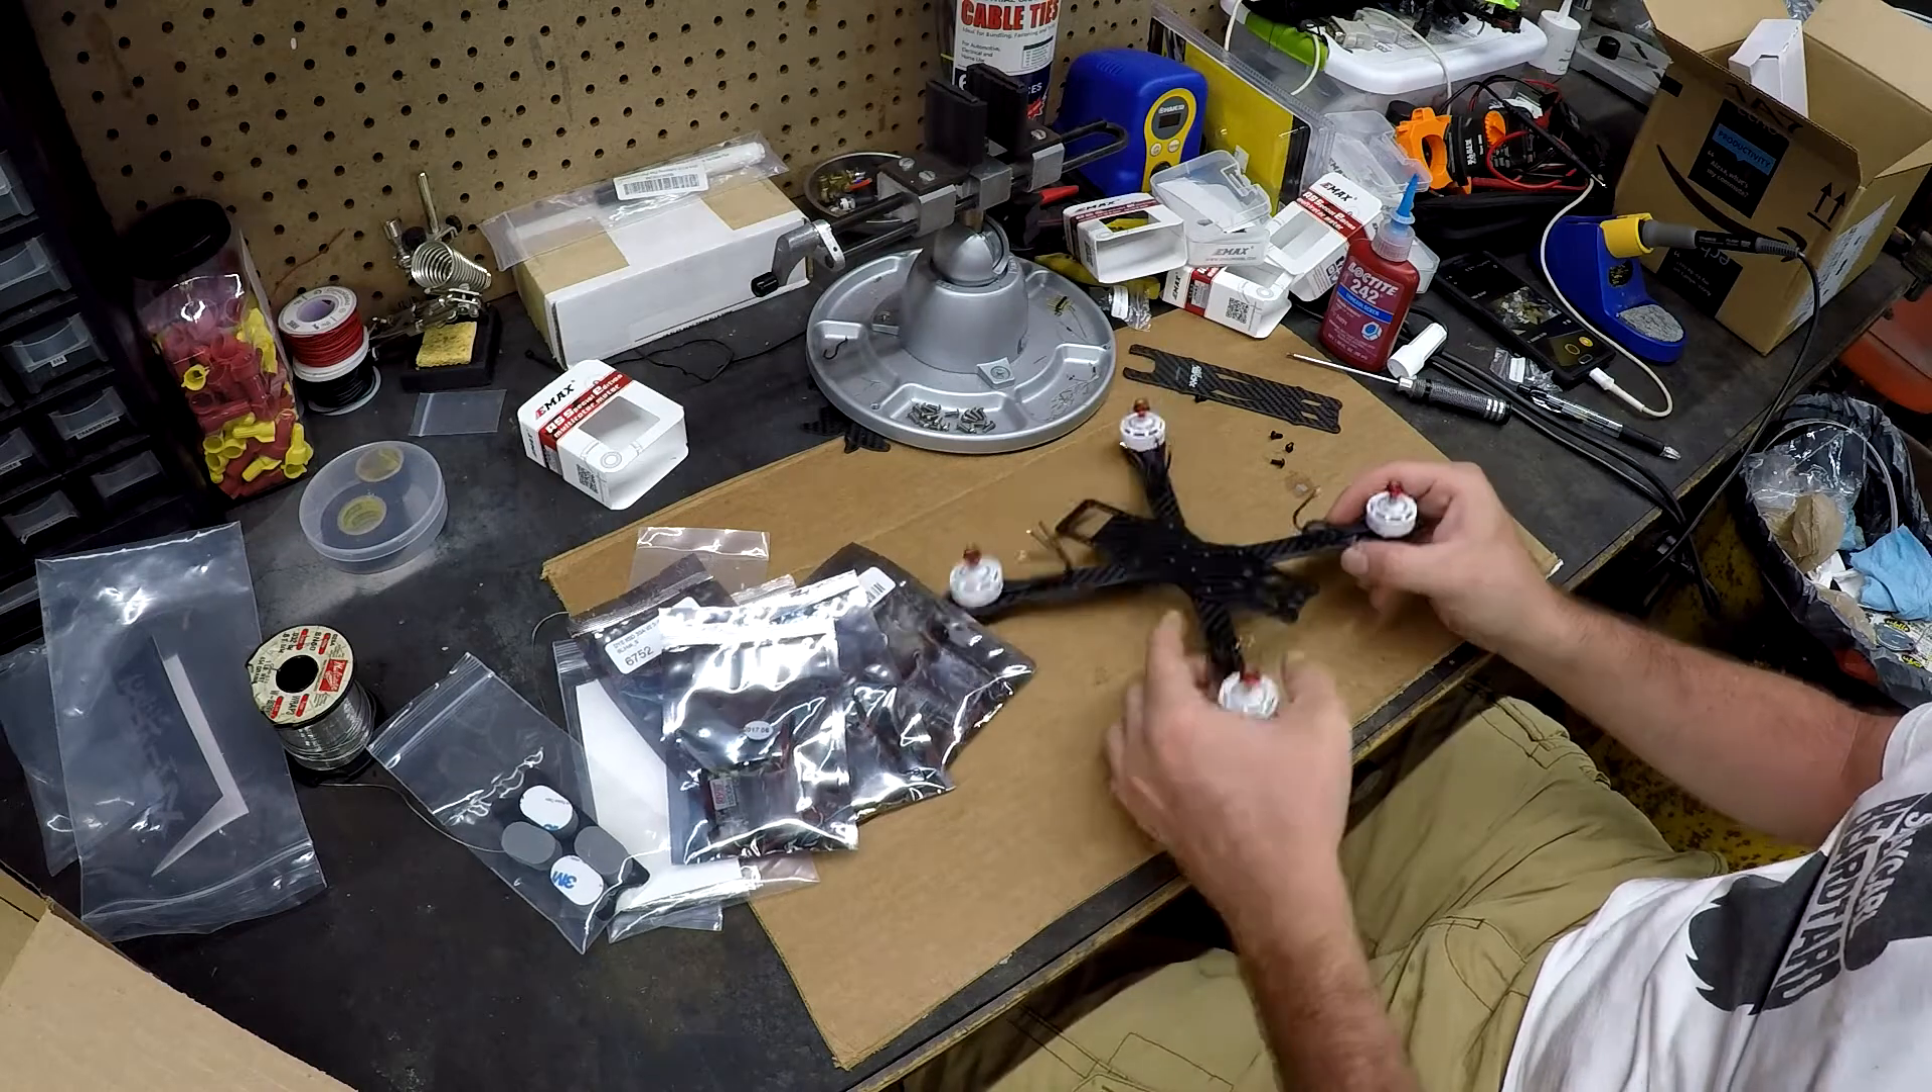Okay, I got all four of the motors on and Loctite in them. And I used all four holes because I don't really care about weight that much.